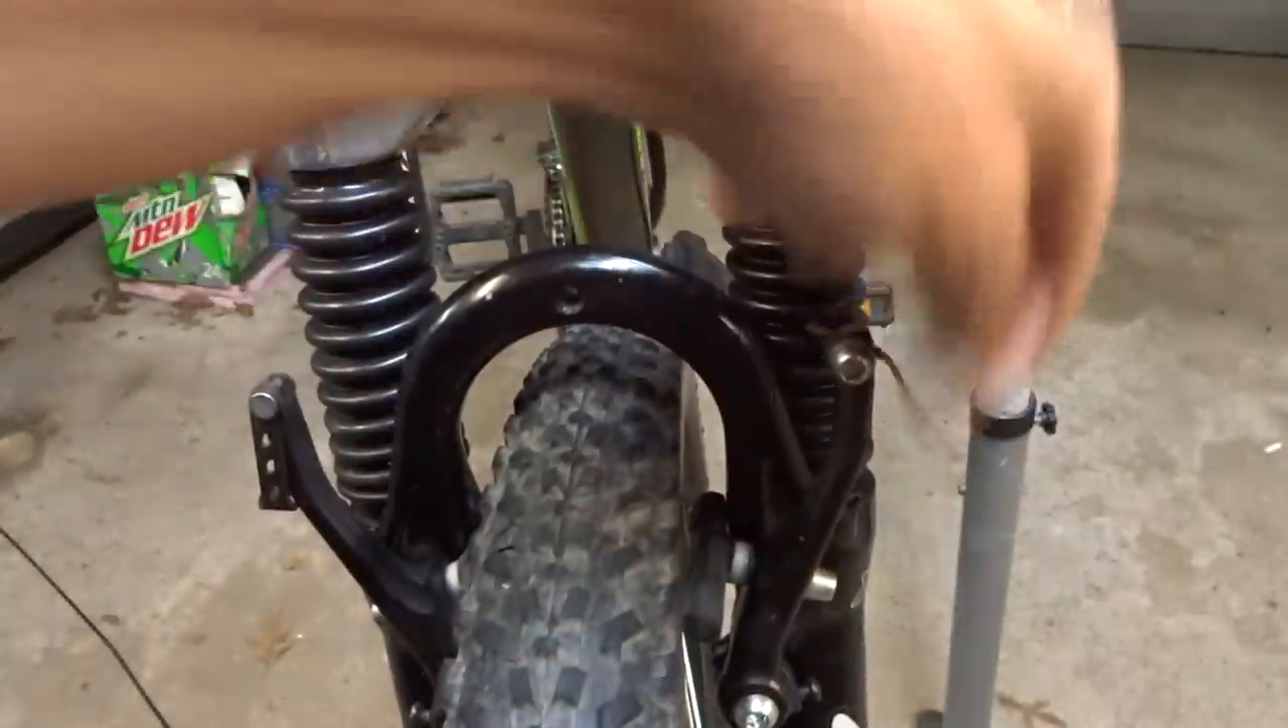I still need to remove the little bit of cable that was left over there.